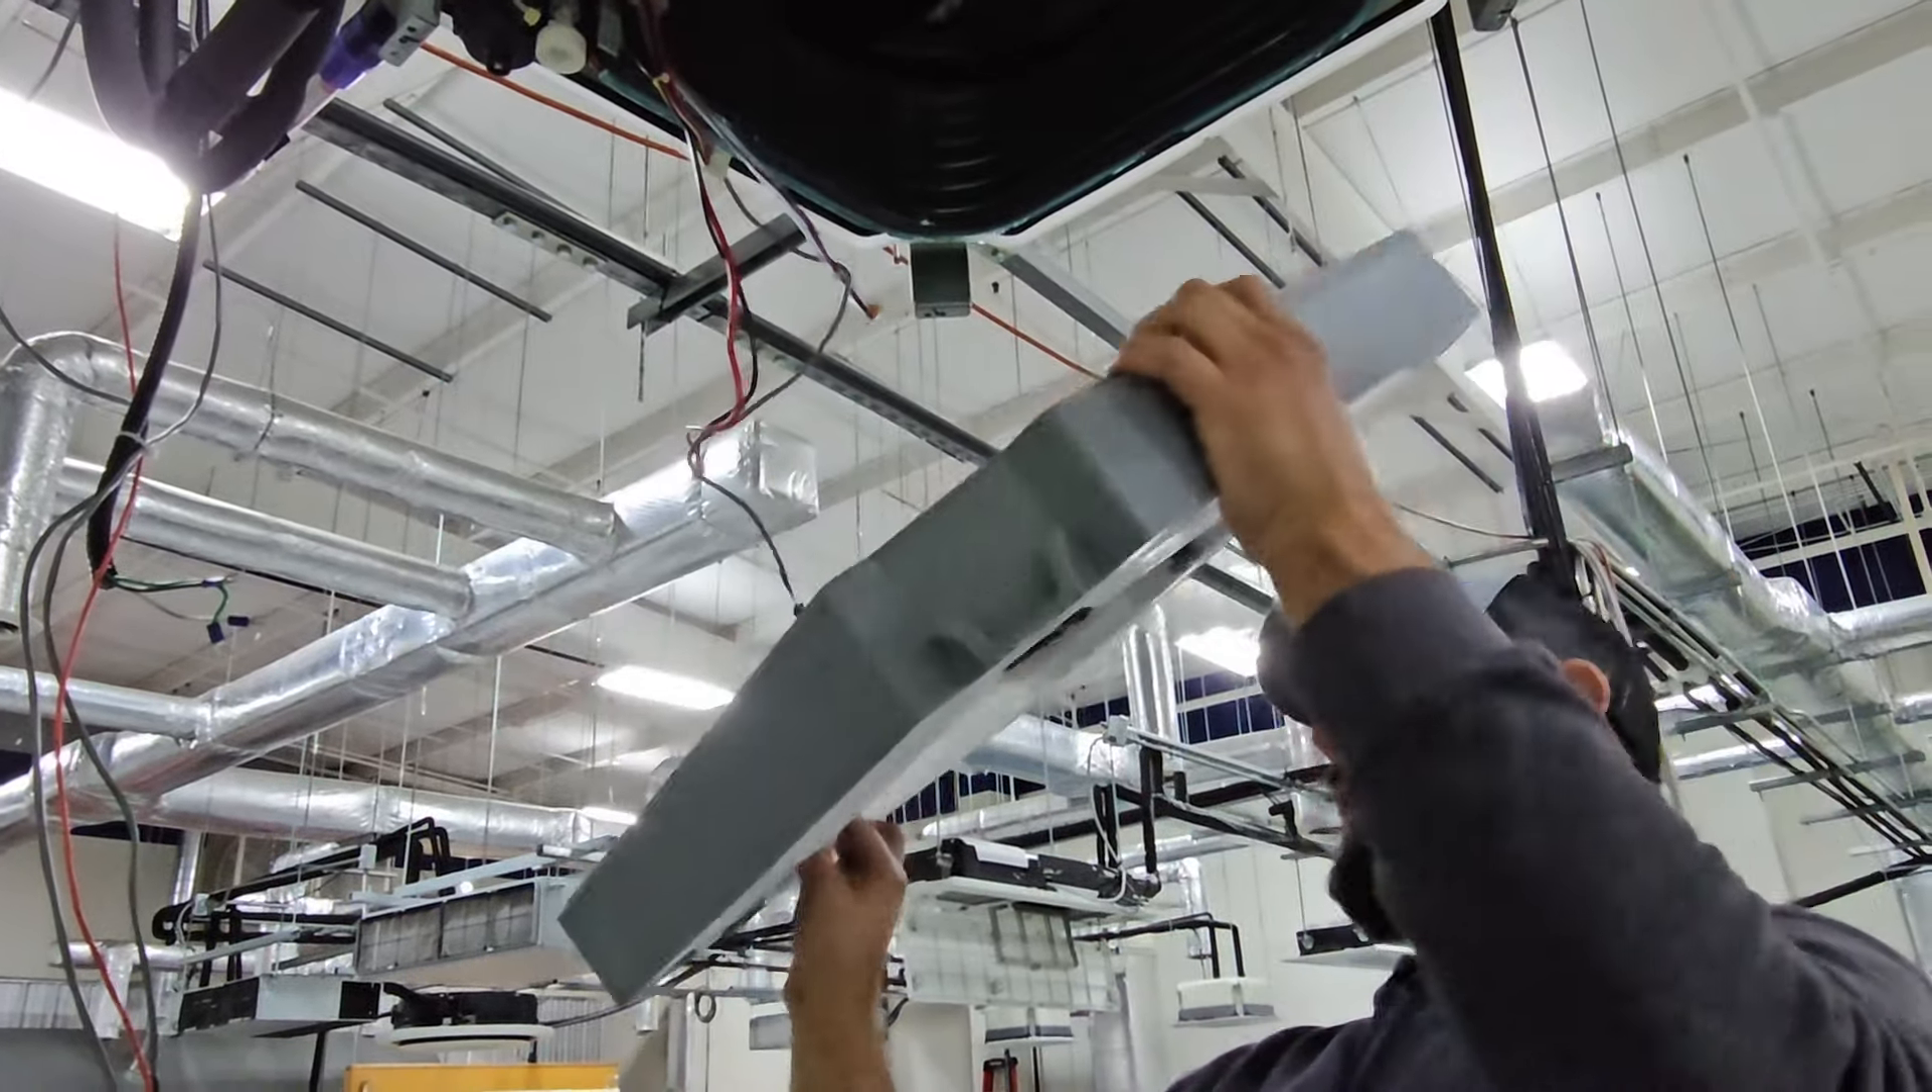So, now, we've got the pan dropped.